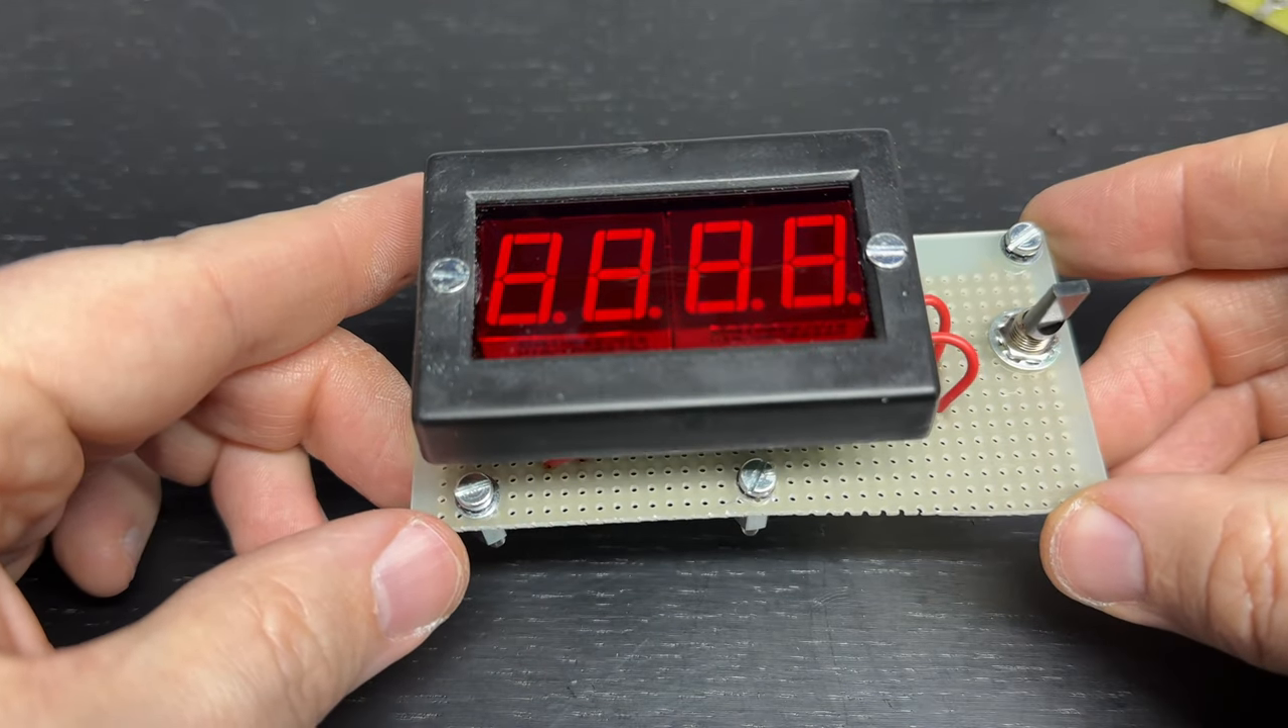So, die Displayeinheit ist auf der Platine montiert.